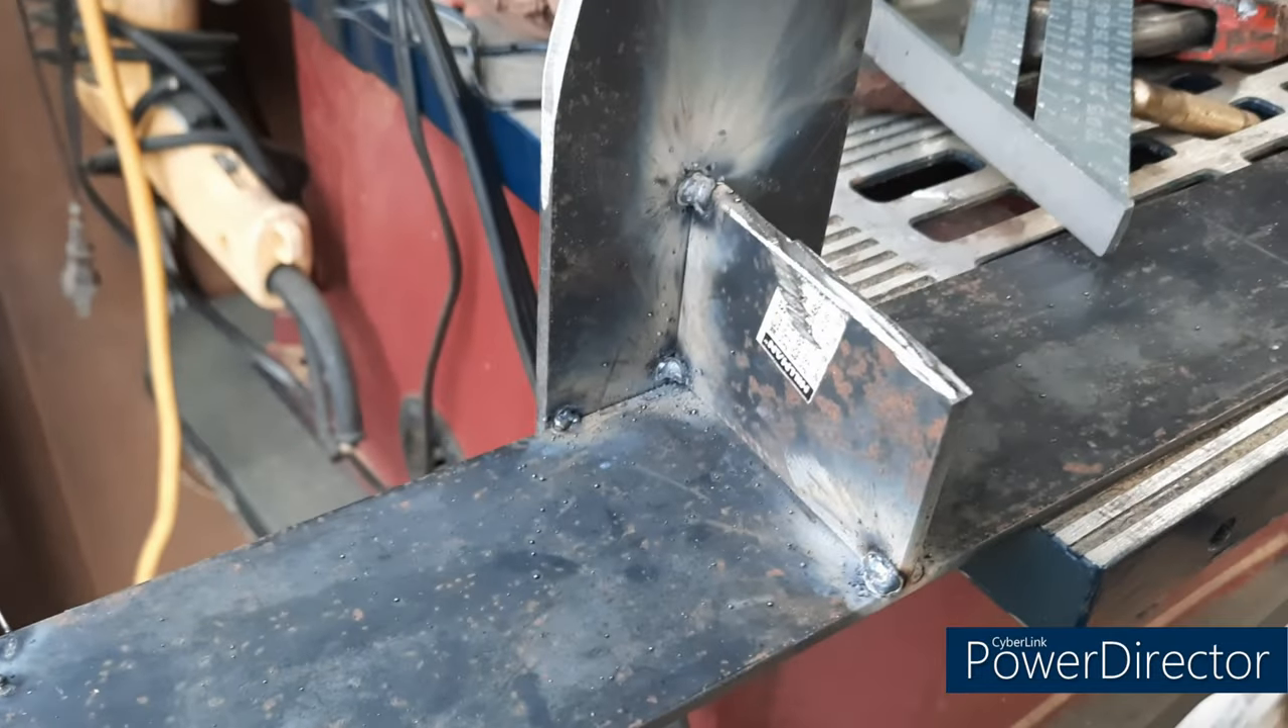All right i got my gusset cut got it welded in or tacked in place now i'm just gonna go weld it up all the way down both sides and up just give it that extra strength and rigidity.